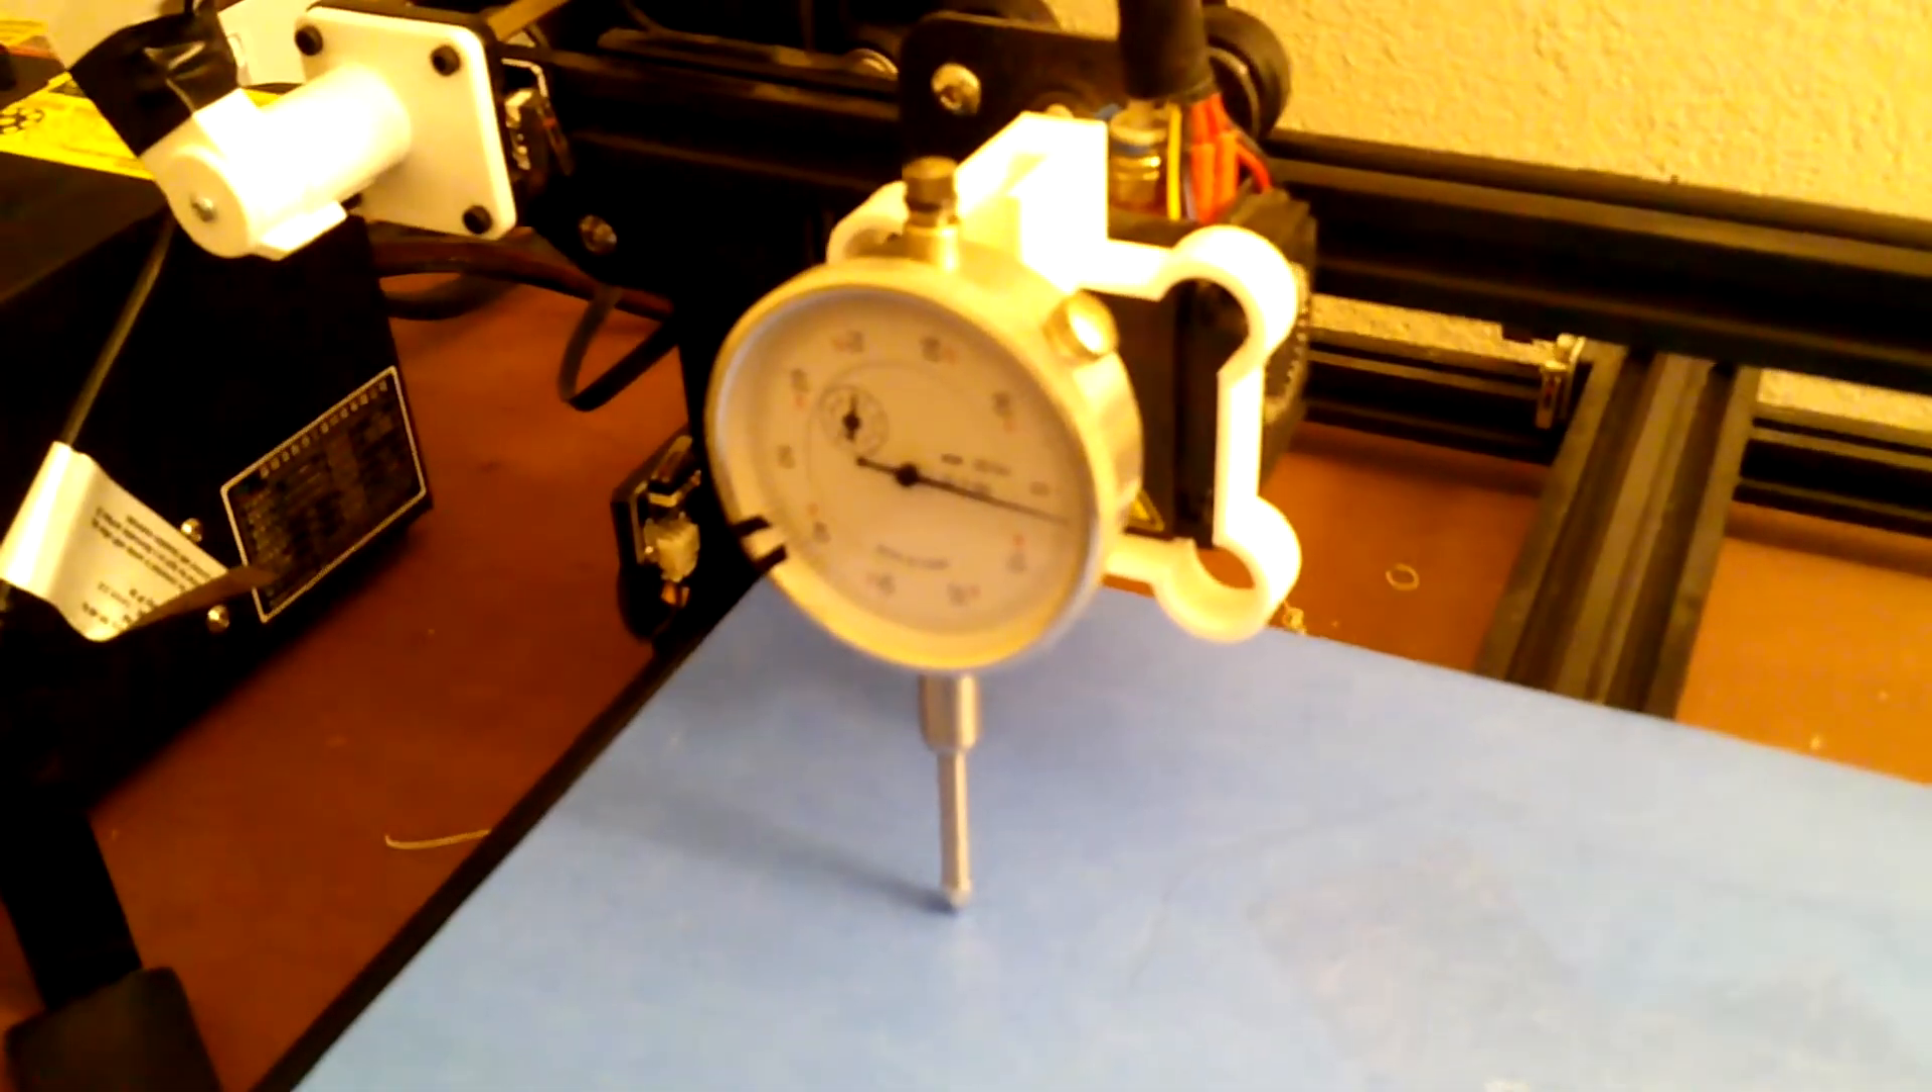Here's the view of the dial indicator mounted to the holder and the holder mounted to the extruder.